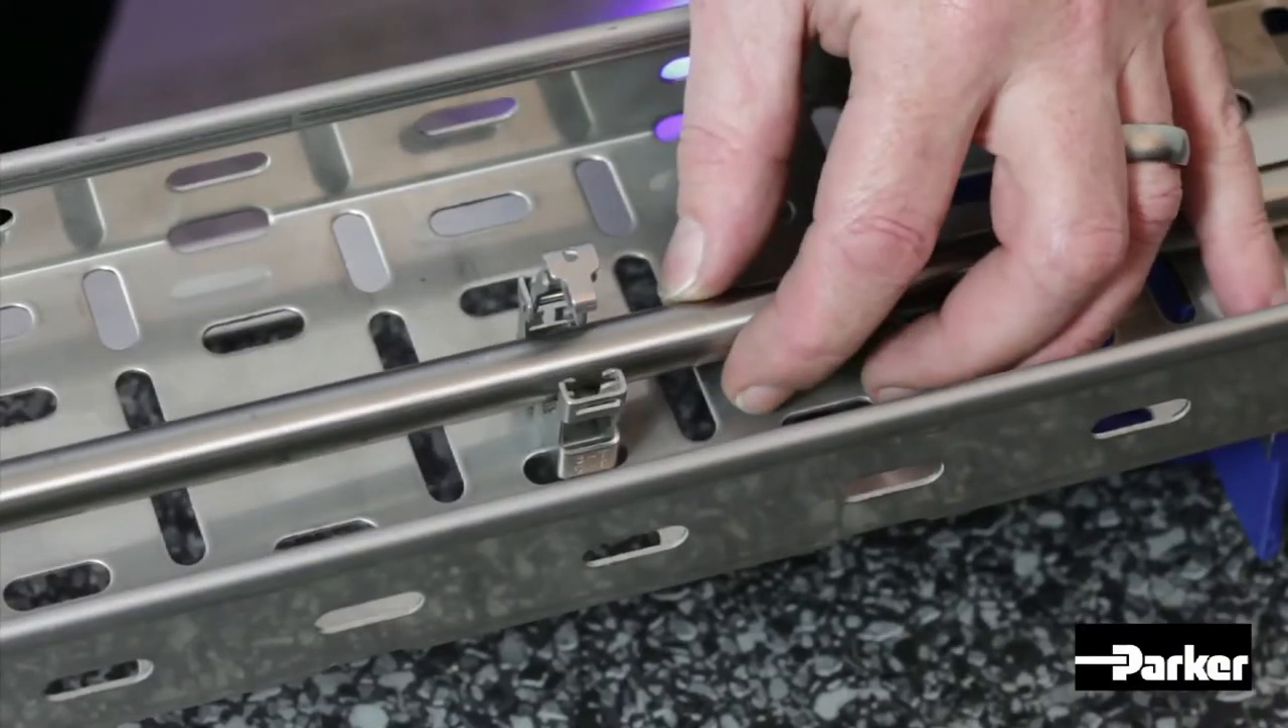The clamp is now located on the tray.